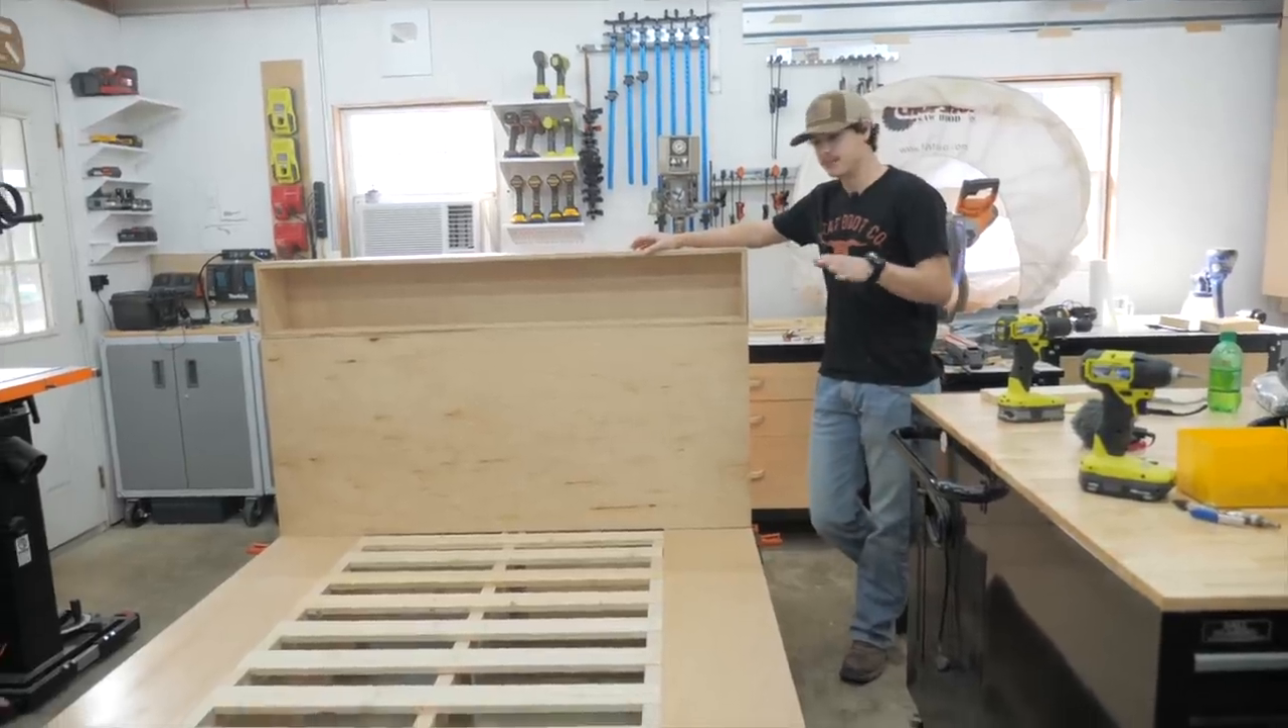We have the entire bed built. We also pre-assembled it here in the shop.